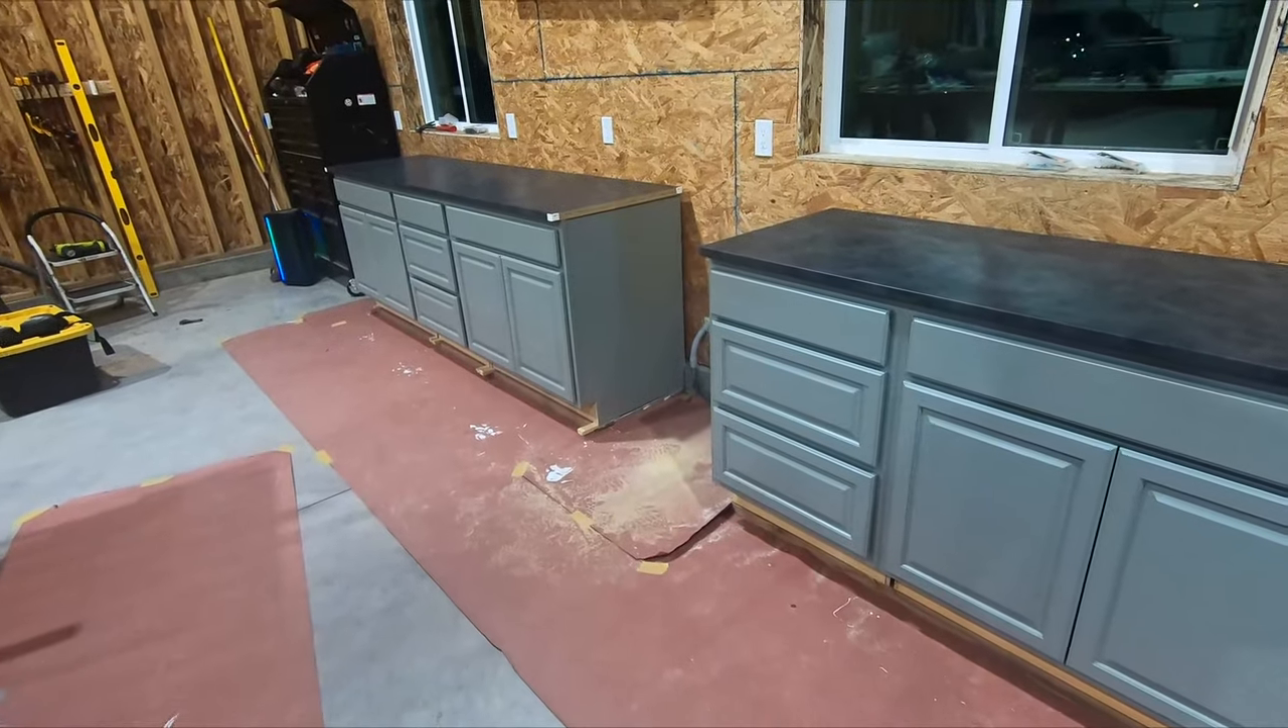All right we got all the drawers and the doors on.